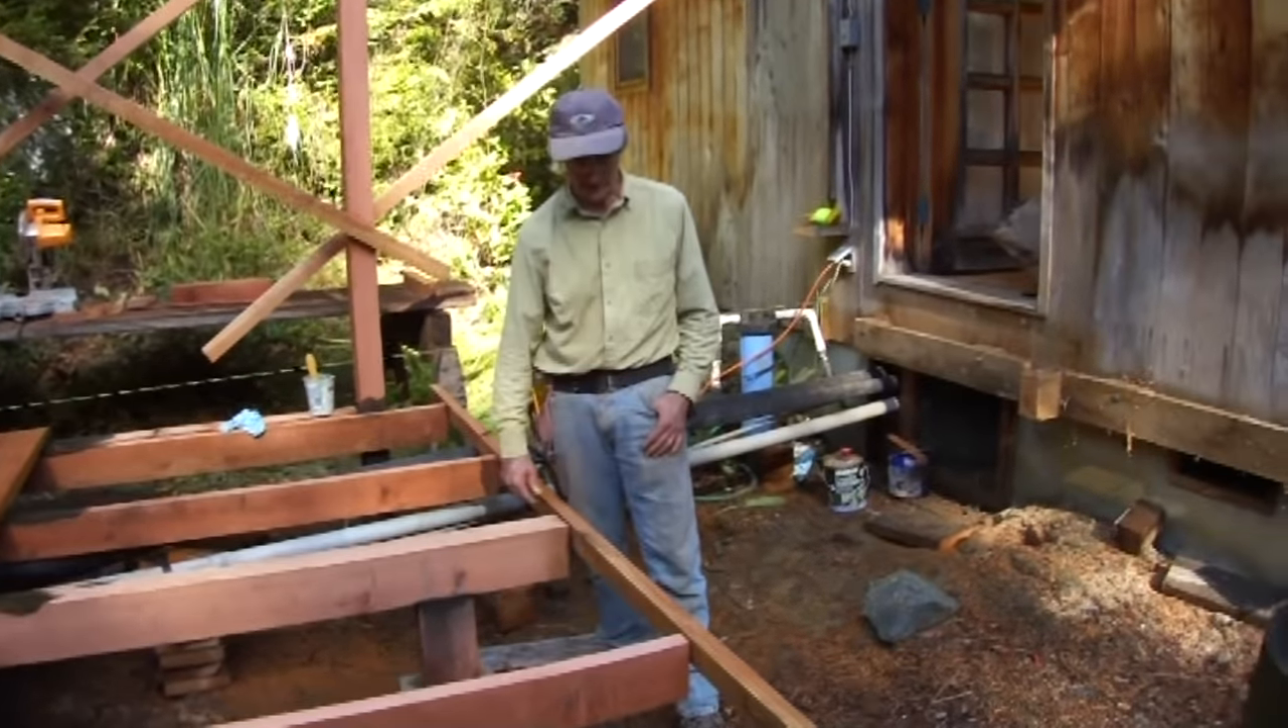I've got the basic structure framed up to support the deck and there'll be a second level here that comes in and supports off of this.